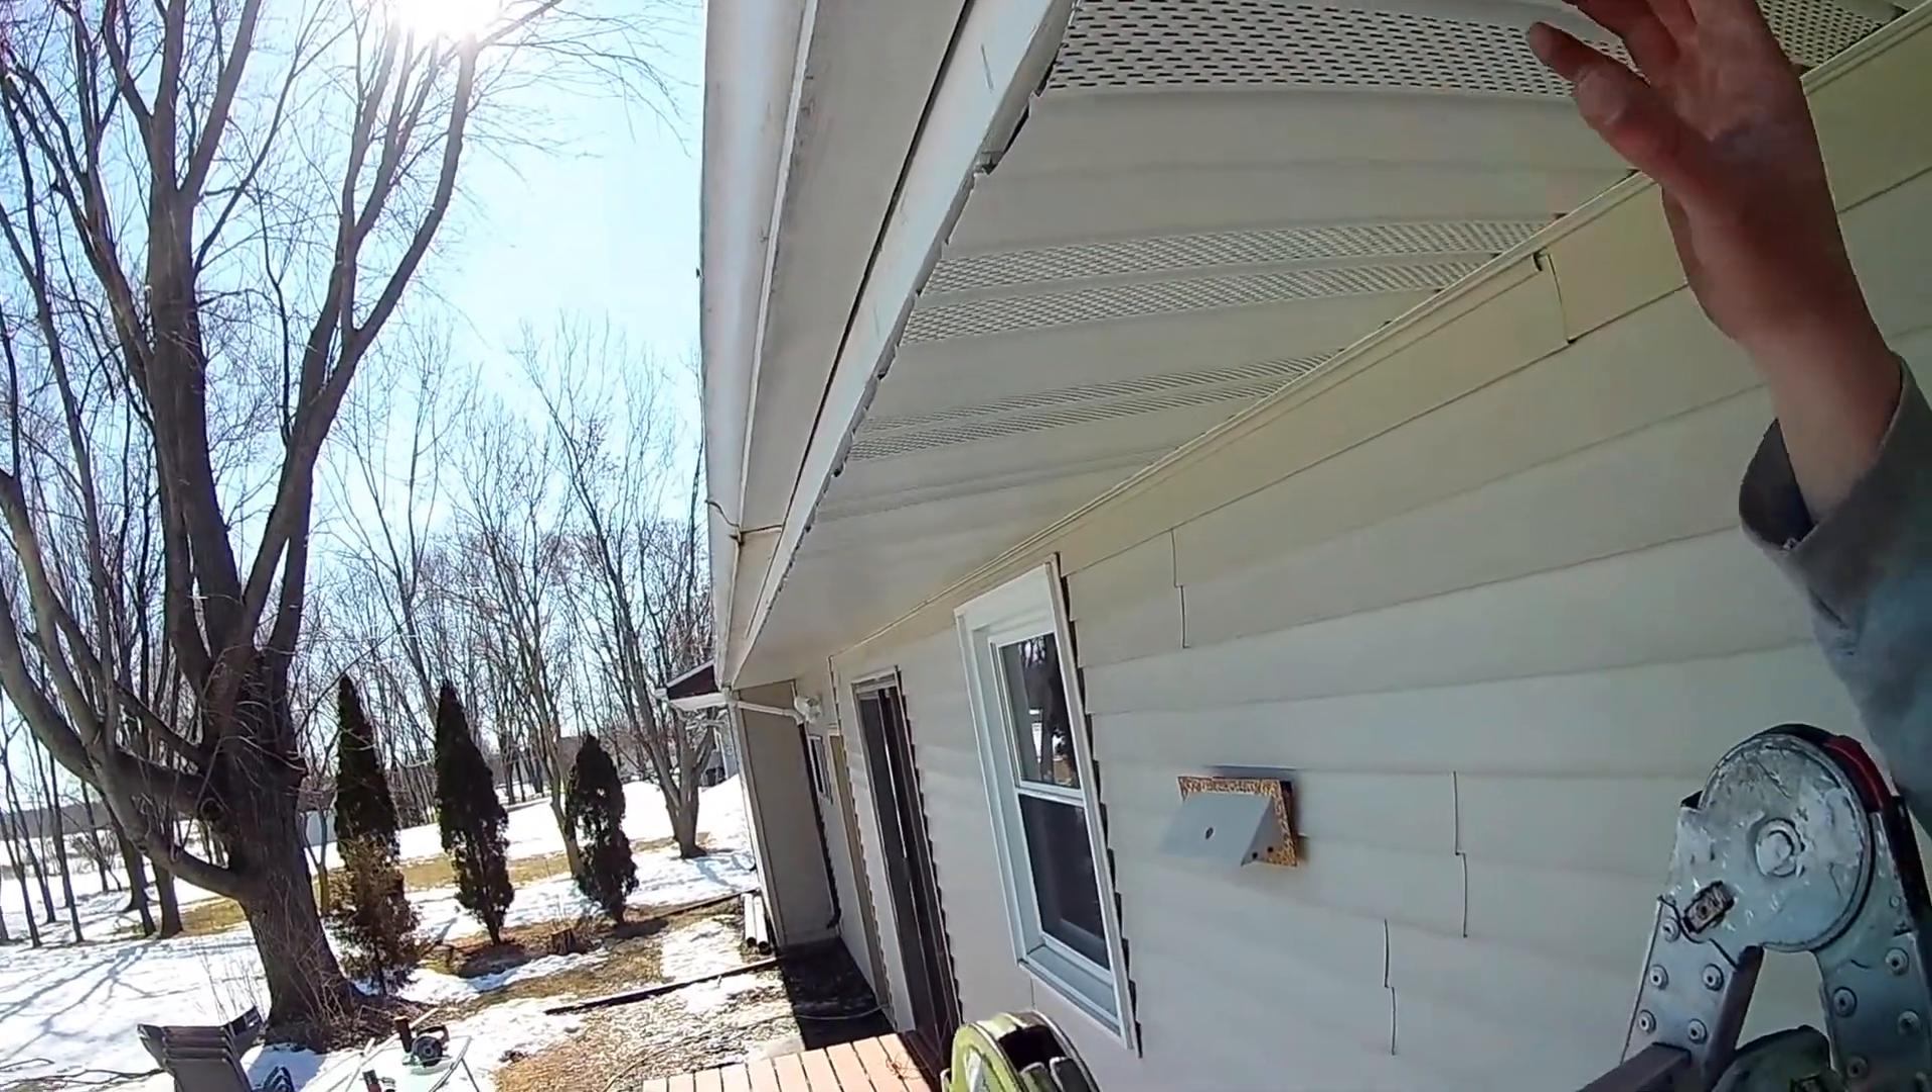If you look down, we have all the soffit on.